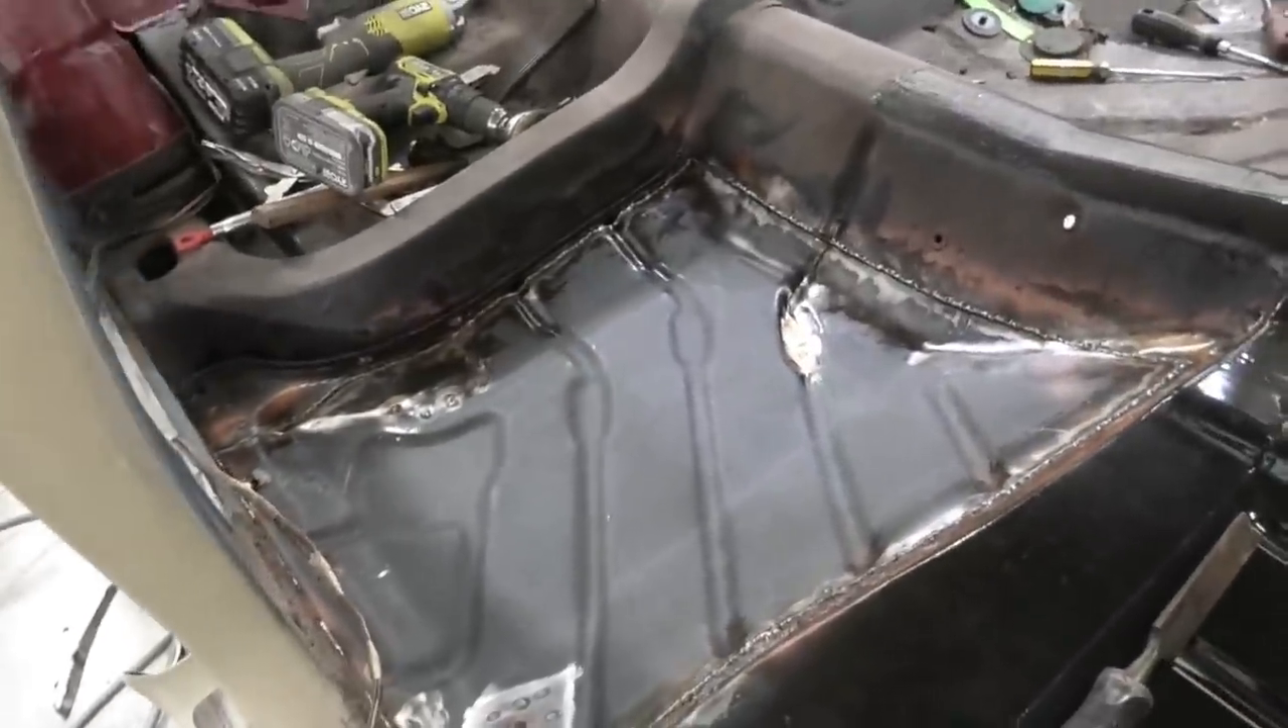The floor pan is in, it's welded, looking lovely.